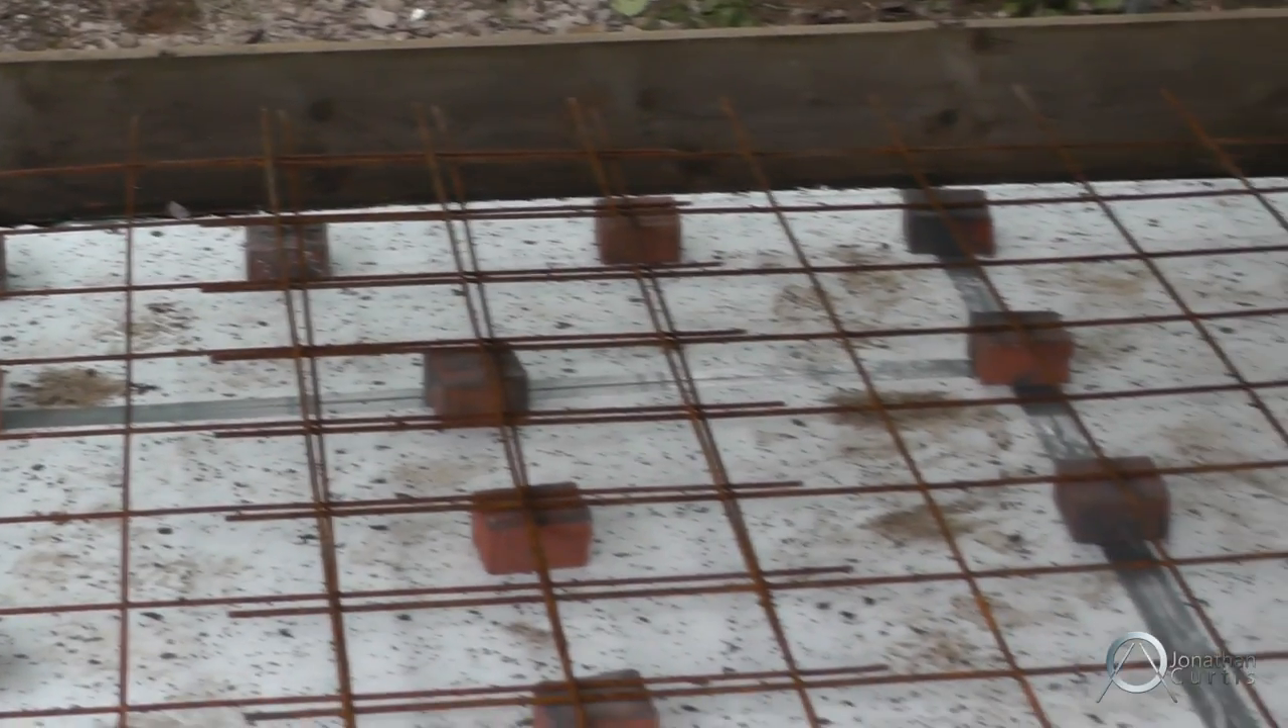We've got some bits of brick which we've sat the iron rebars on.